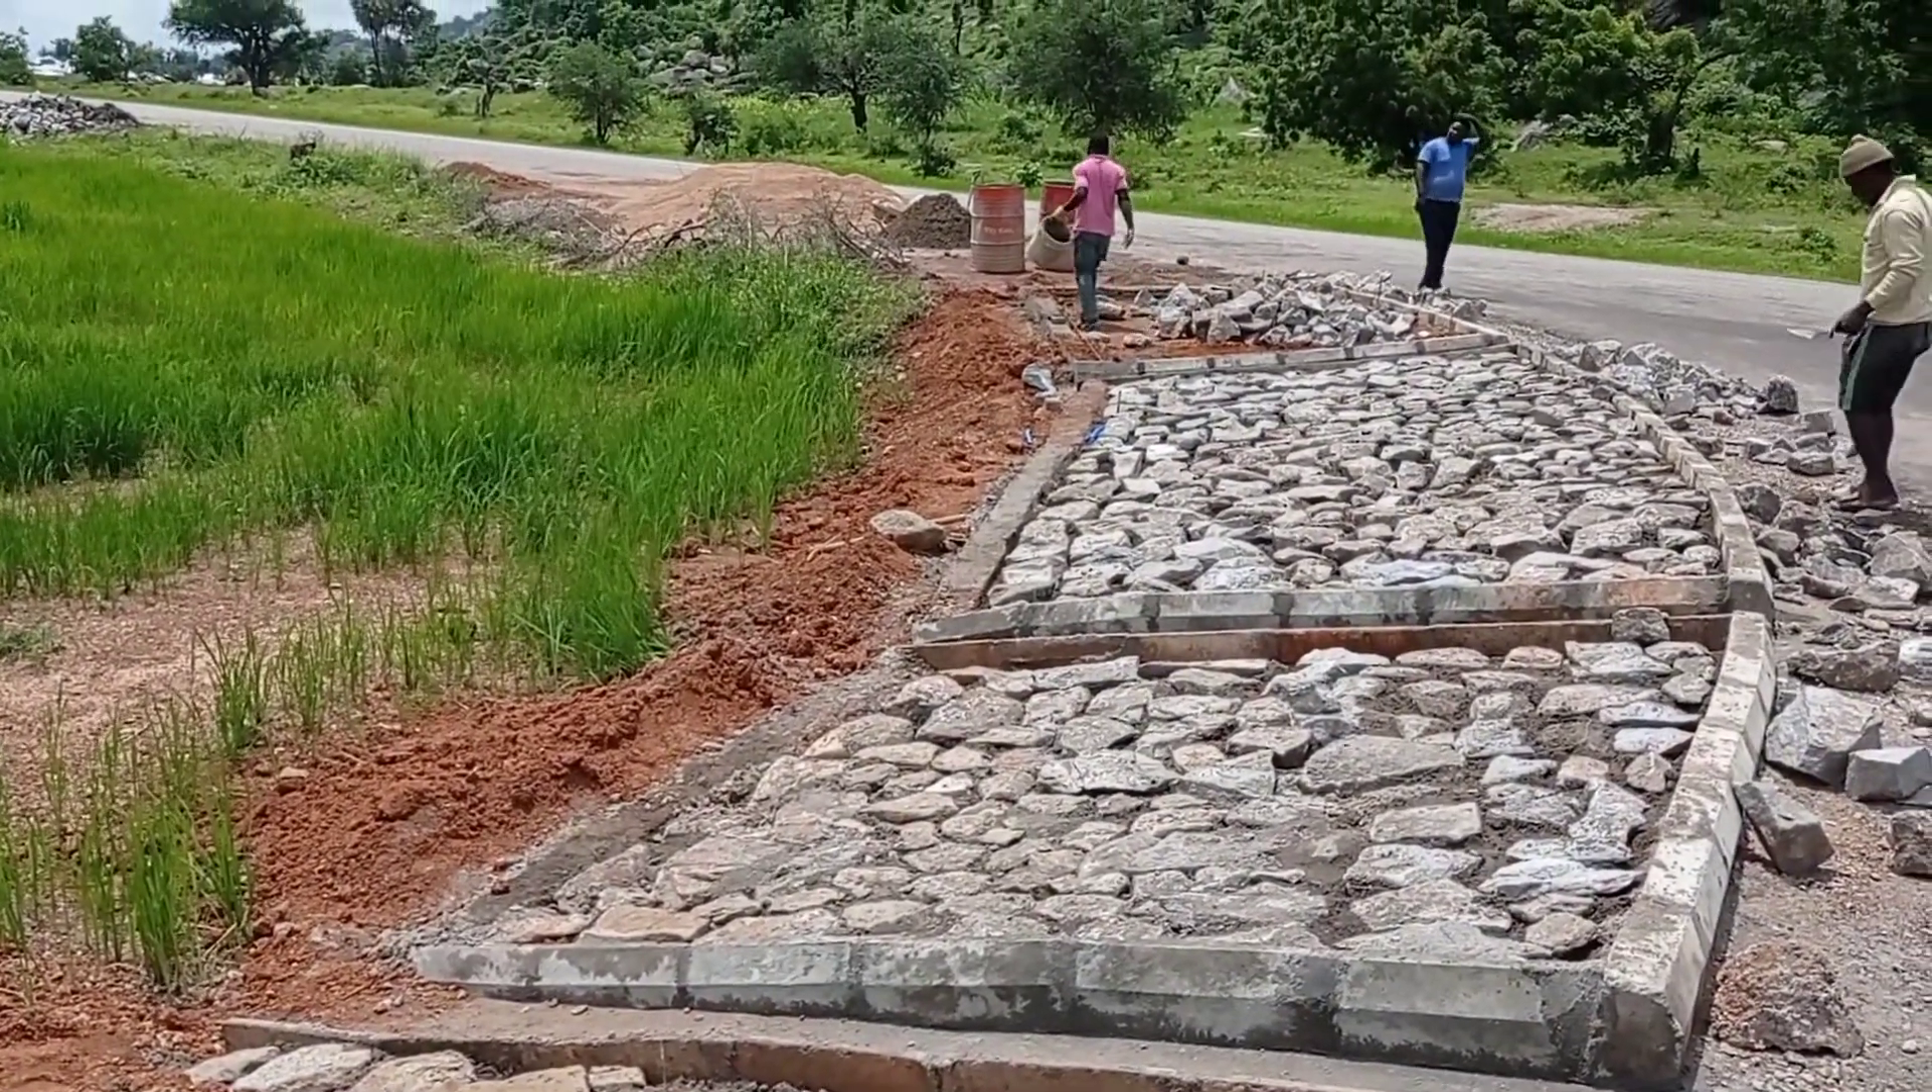Here you can see that the boulders have been placed and now the stone pitching process has been started.